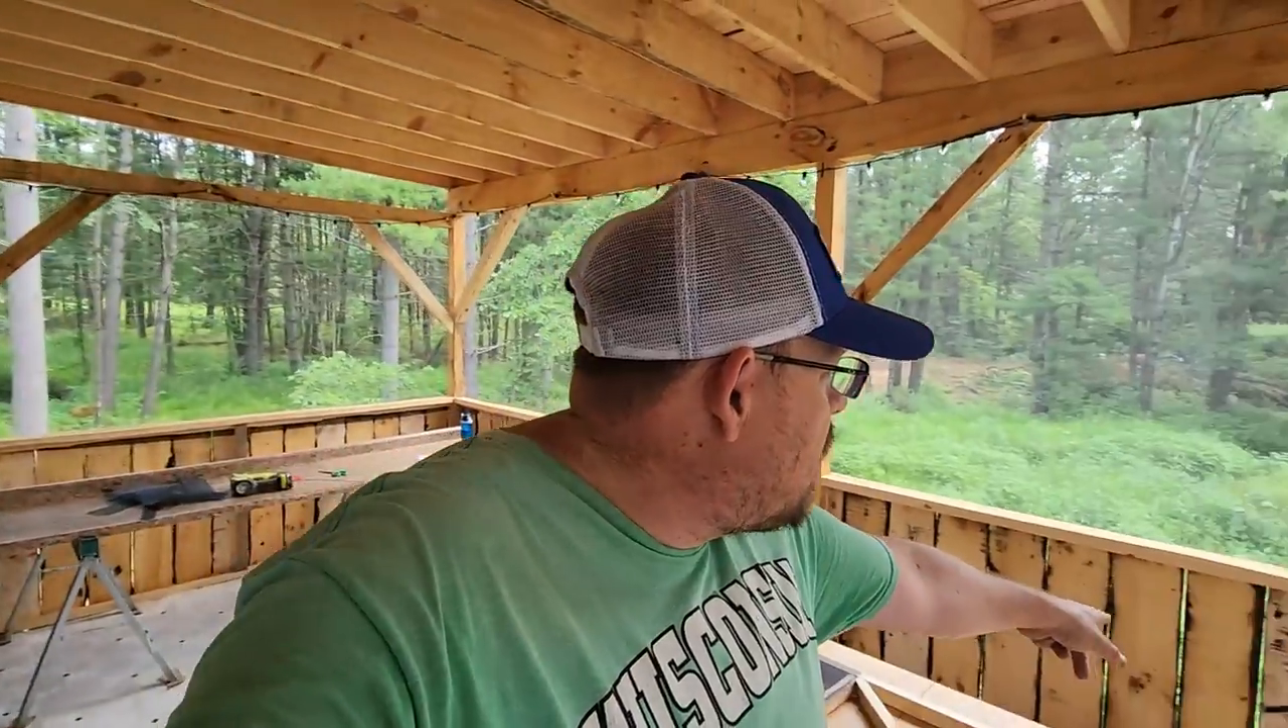We've got gaps in all the boards that I have to put battens on the outside, you know, to fill that in.